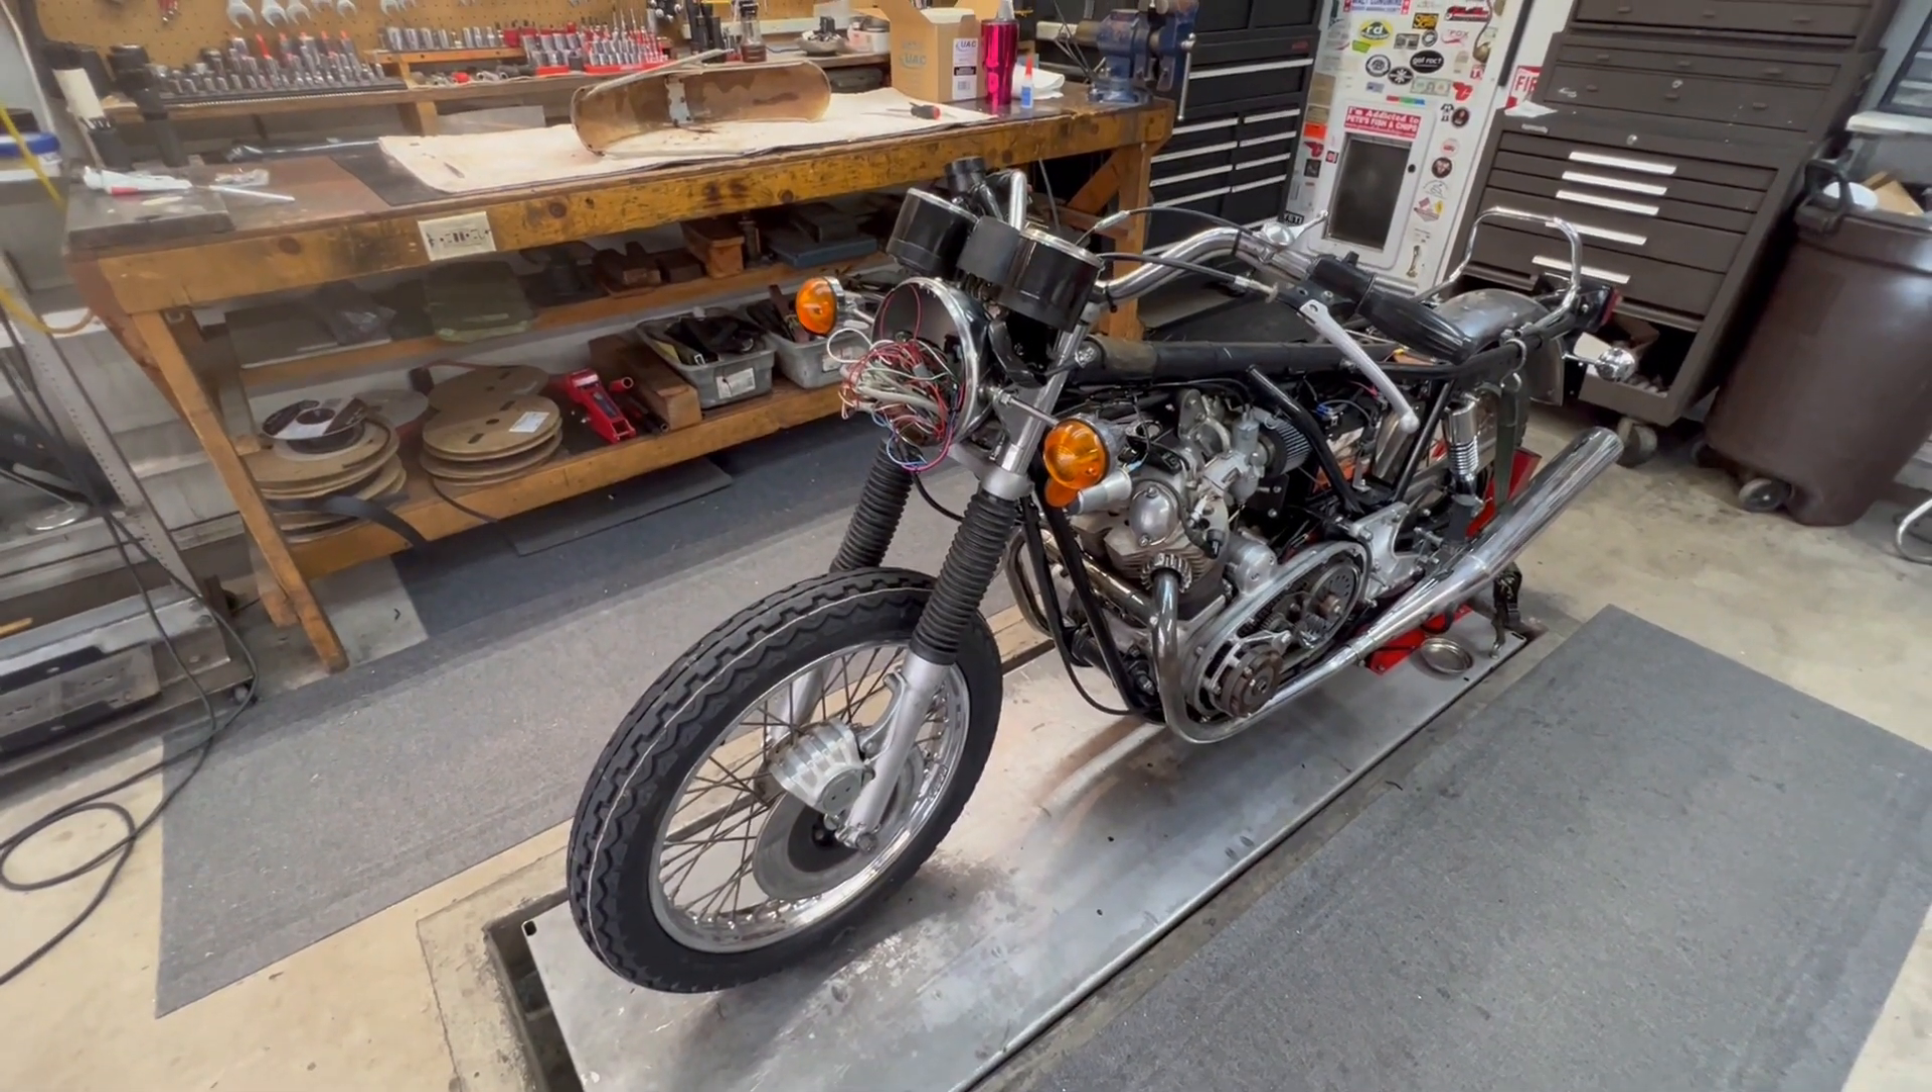So I ordered a LED headlight, and I'll leave the headlight bulb, and I'll leave the headlight open until I get it so I can put it together.